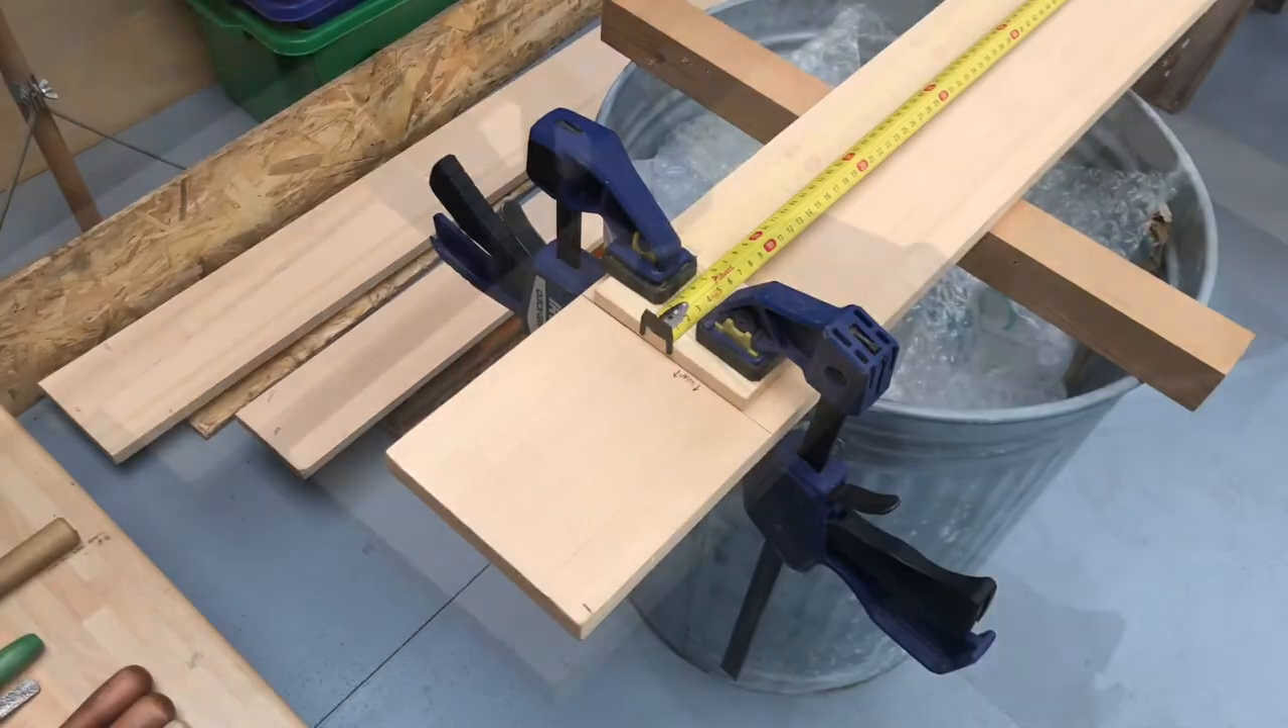So what i've done is clamped on a little block just allowing me to hook the tape measure on.